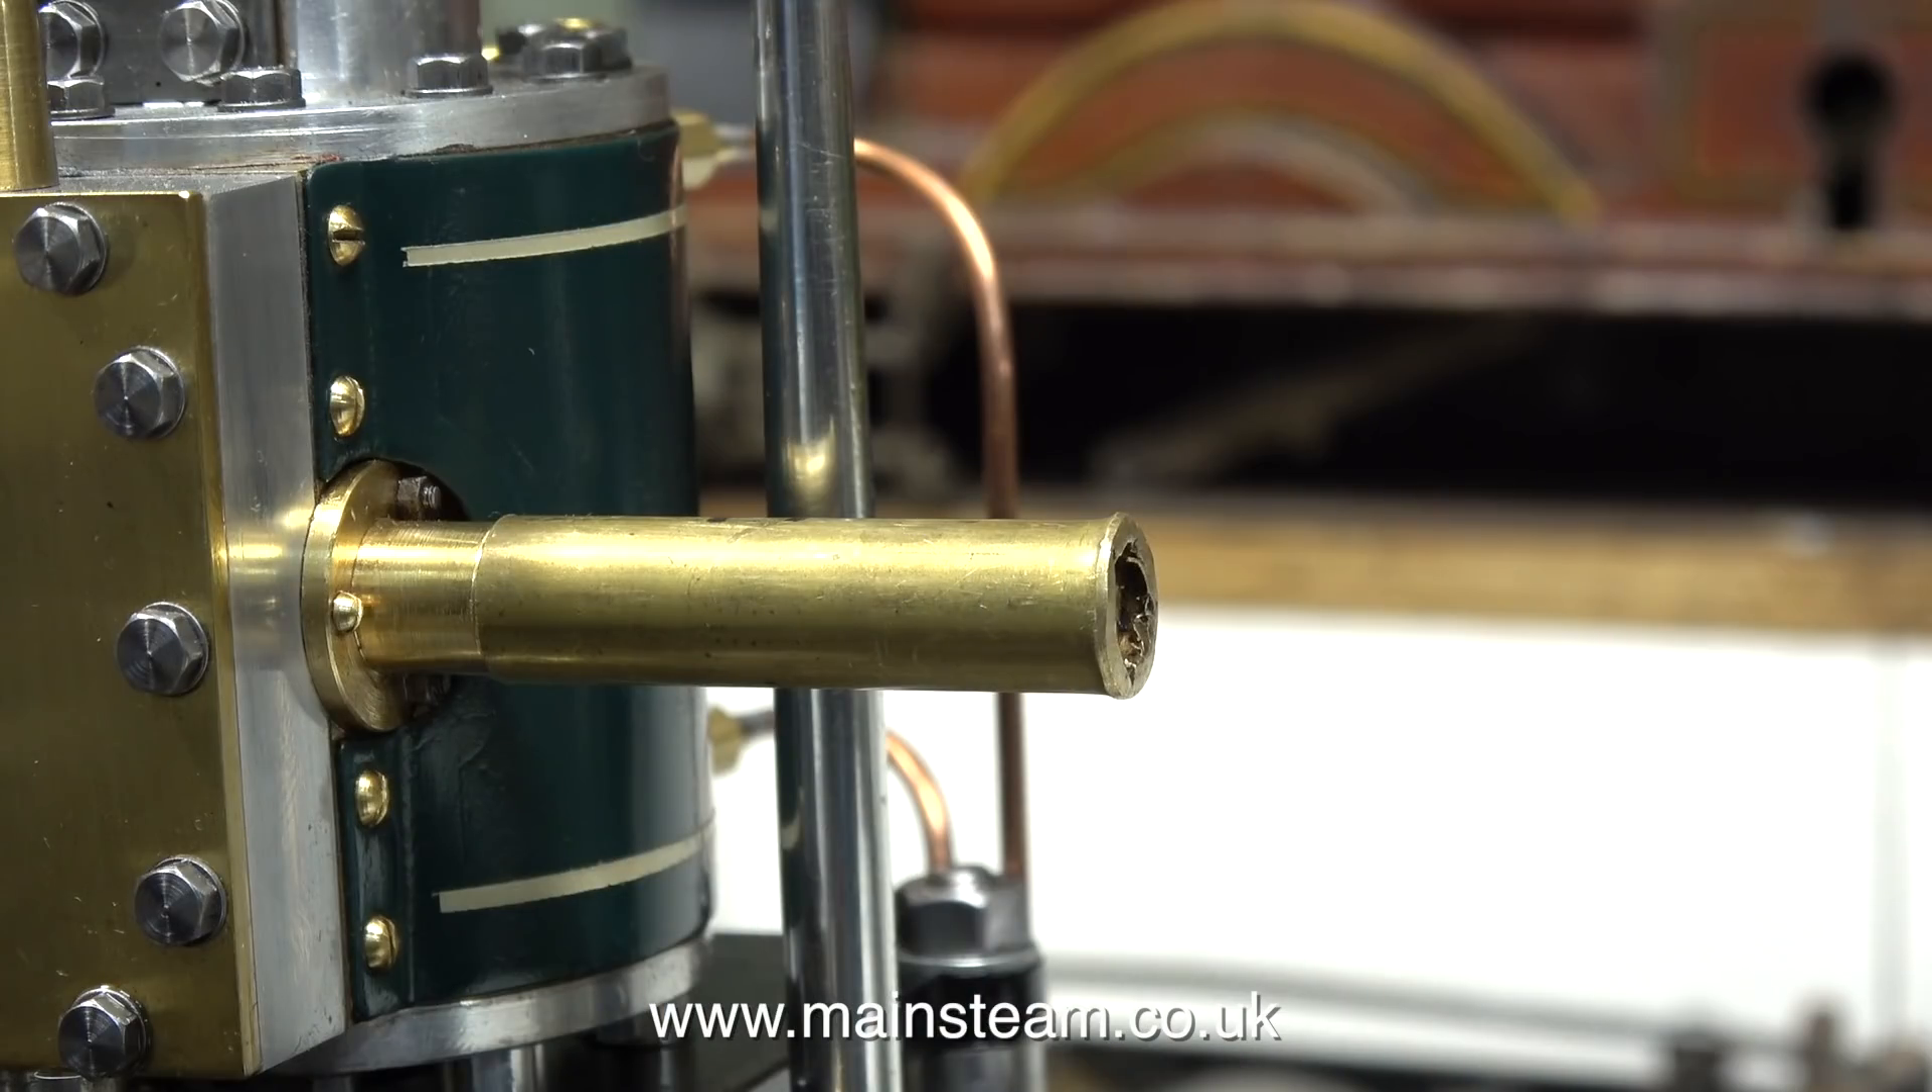And as you can see, the part now fits perfectly into the adapter on the engine.